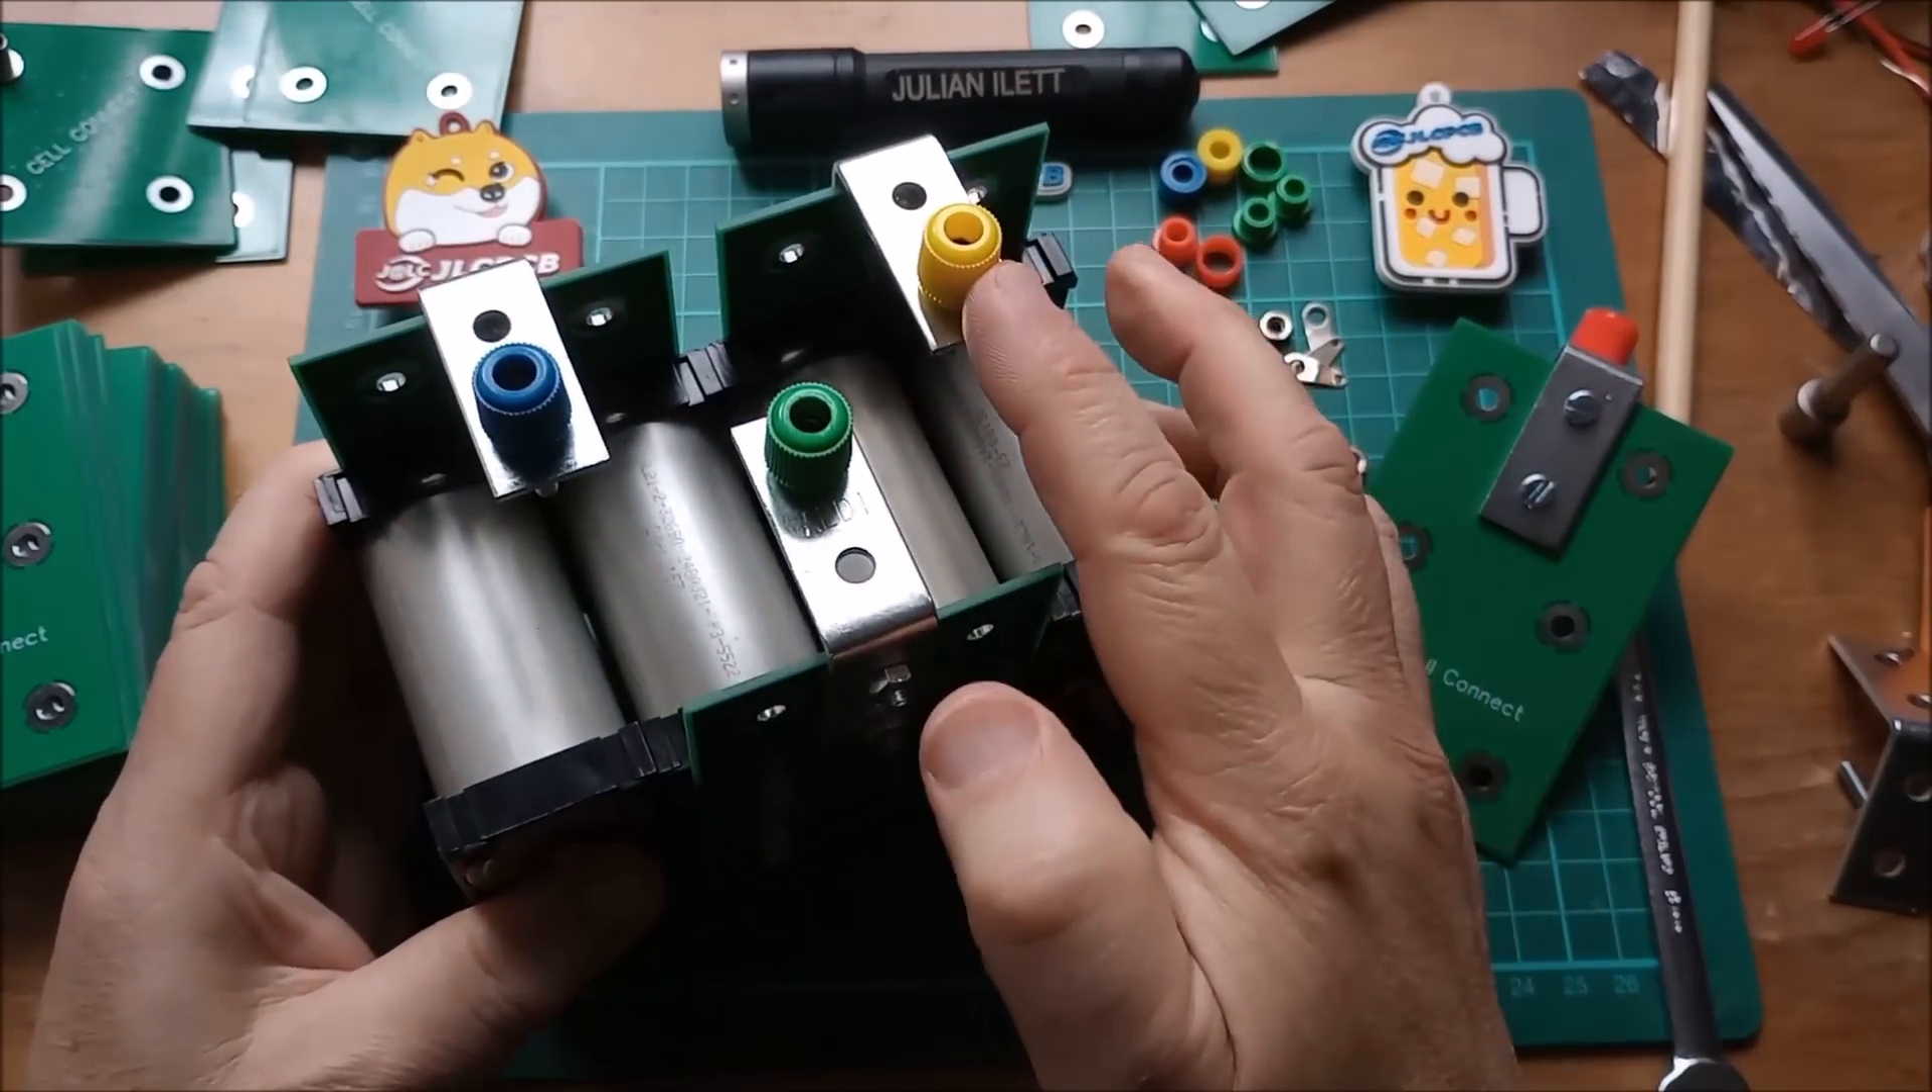That's the uh yellow green and blue done now i need to put on the most positive connection which is red.